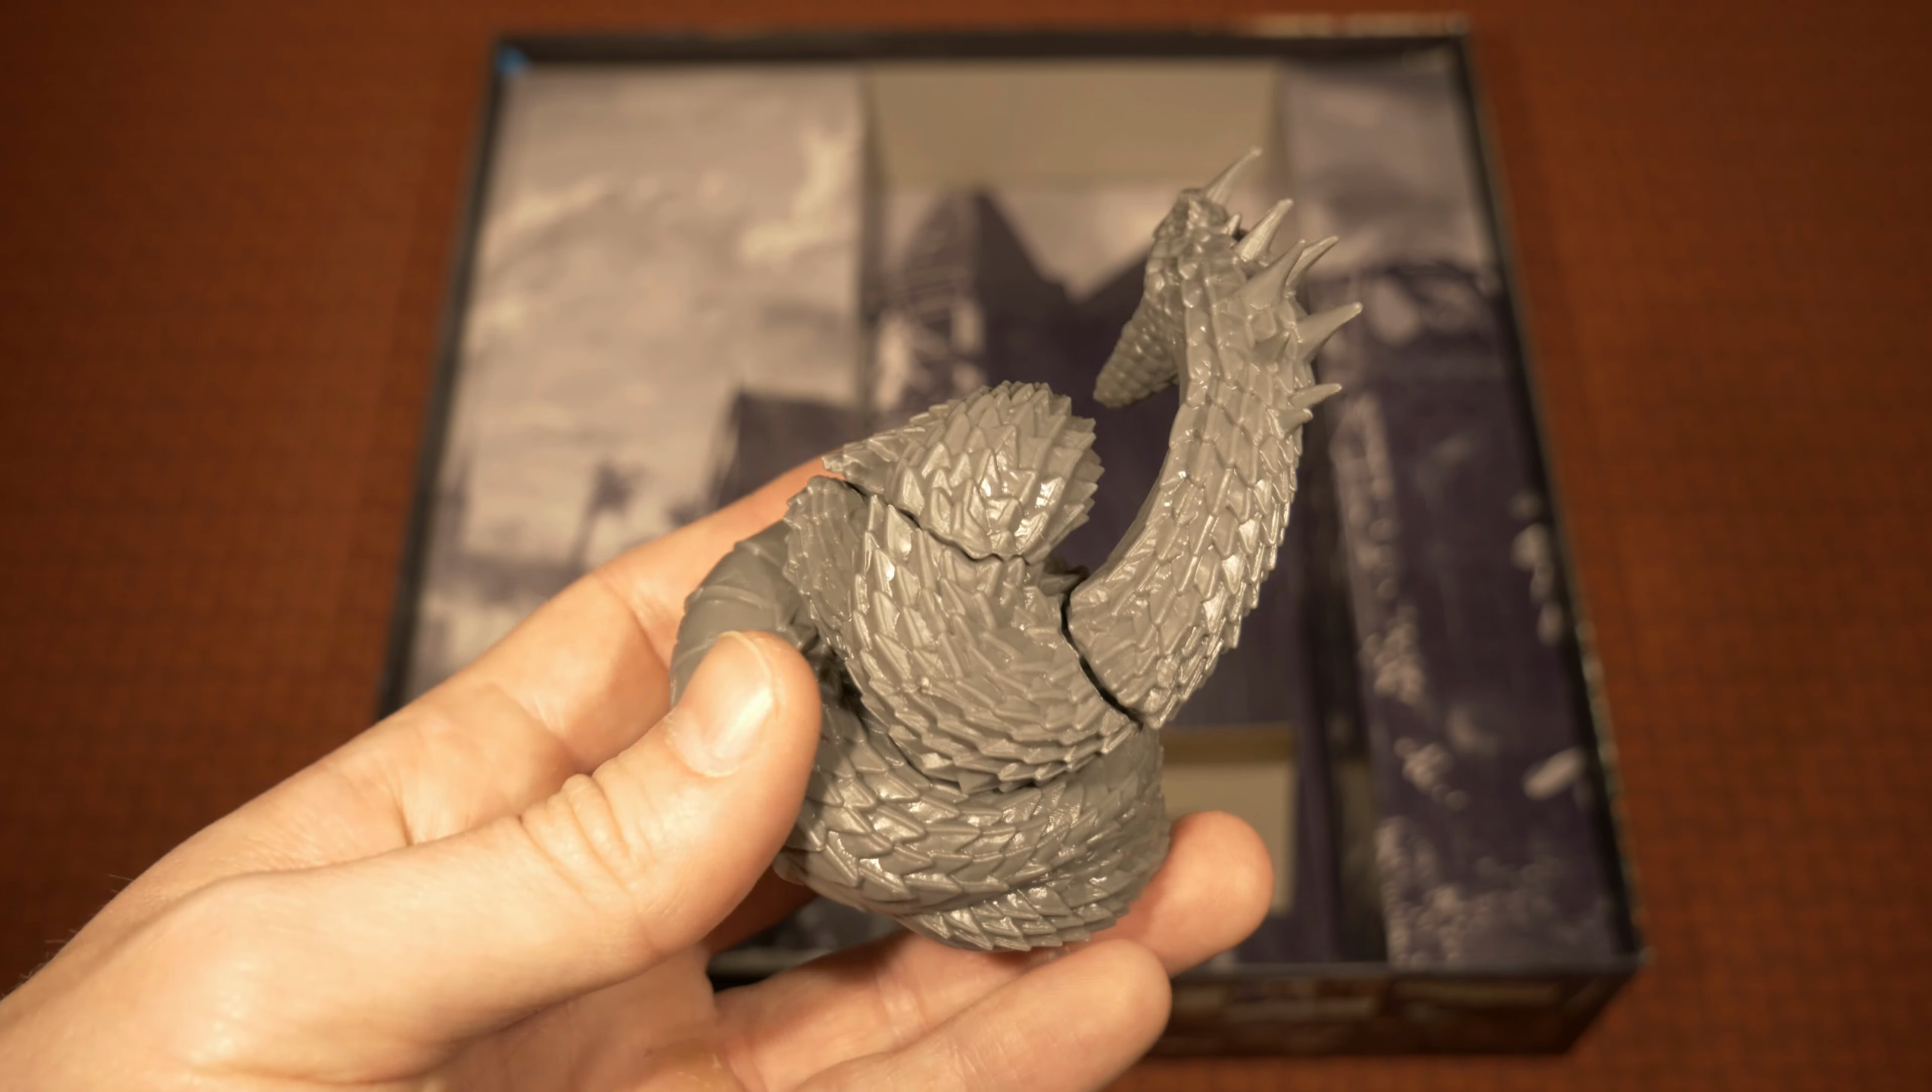There's the gaps I'm talking about. But I haven't really pressed down very hard yet because I want to be able to pull it apart so I can actually glue them in. So there are some black crevices there around where there's the connections.